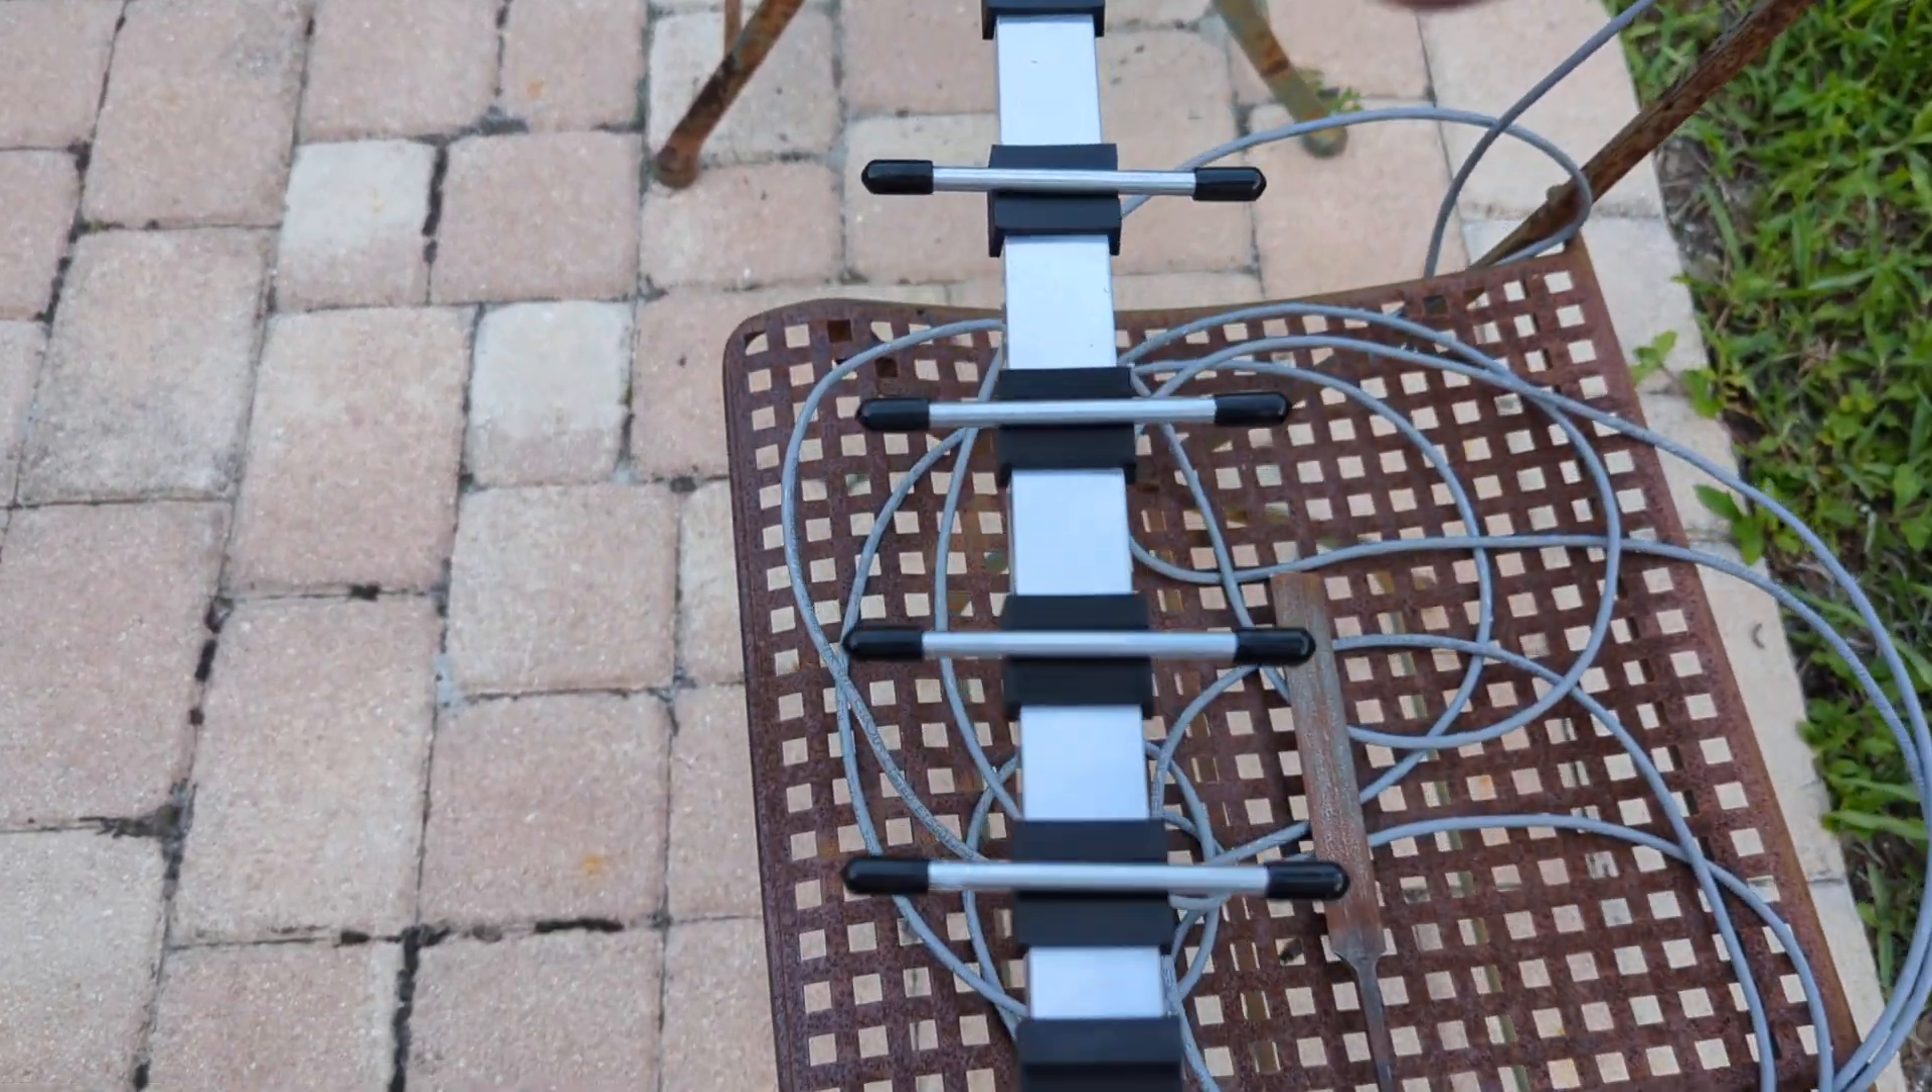But I cut all the elements and put the rubber caps on, okay?